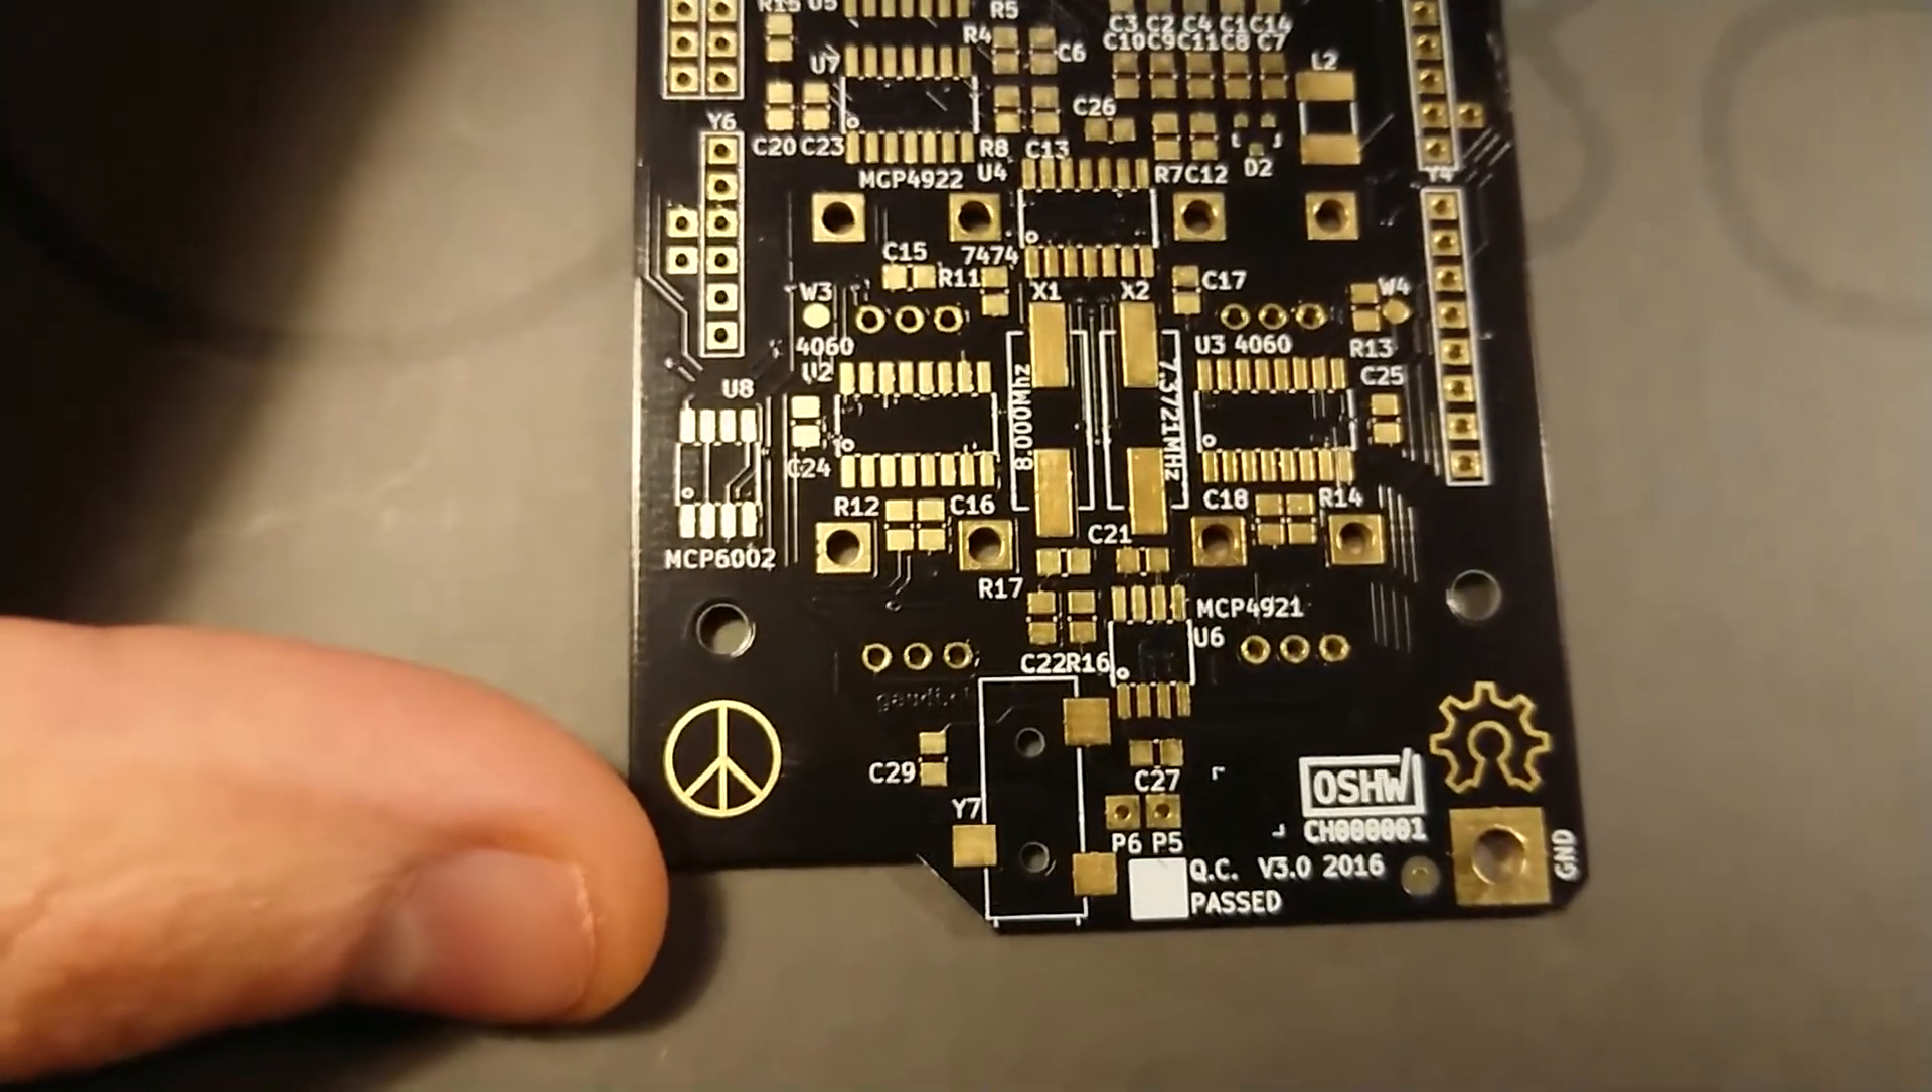As you can see this is a bare board, so I had to order the missing parts from Mouser.